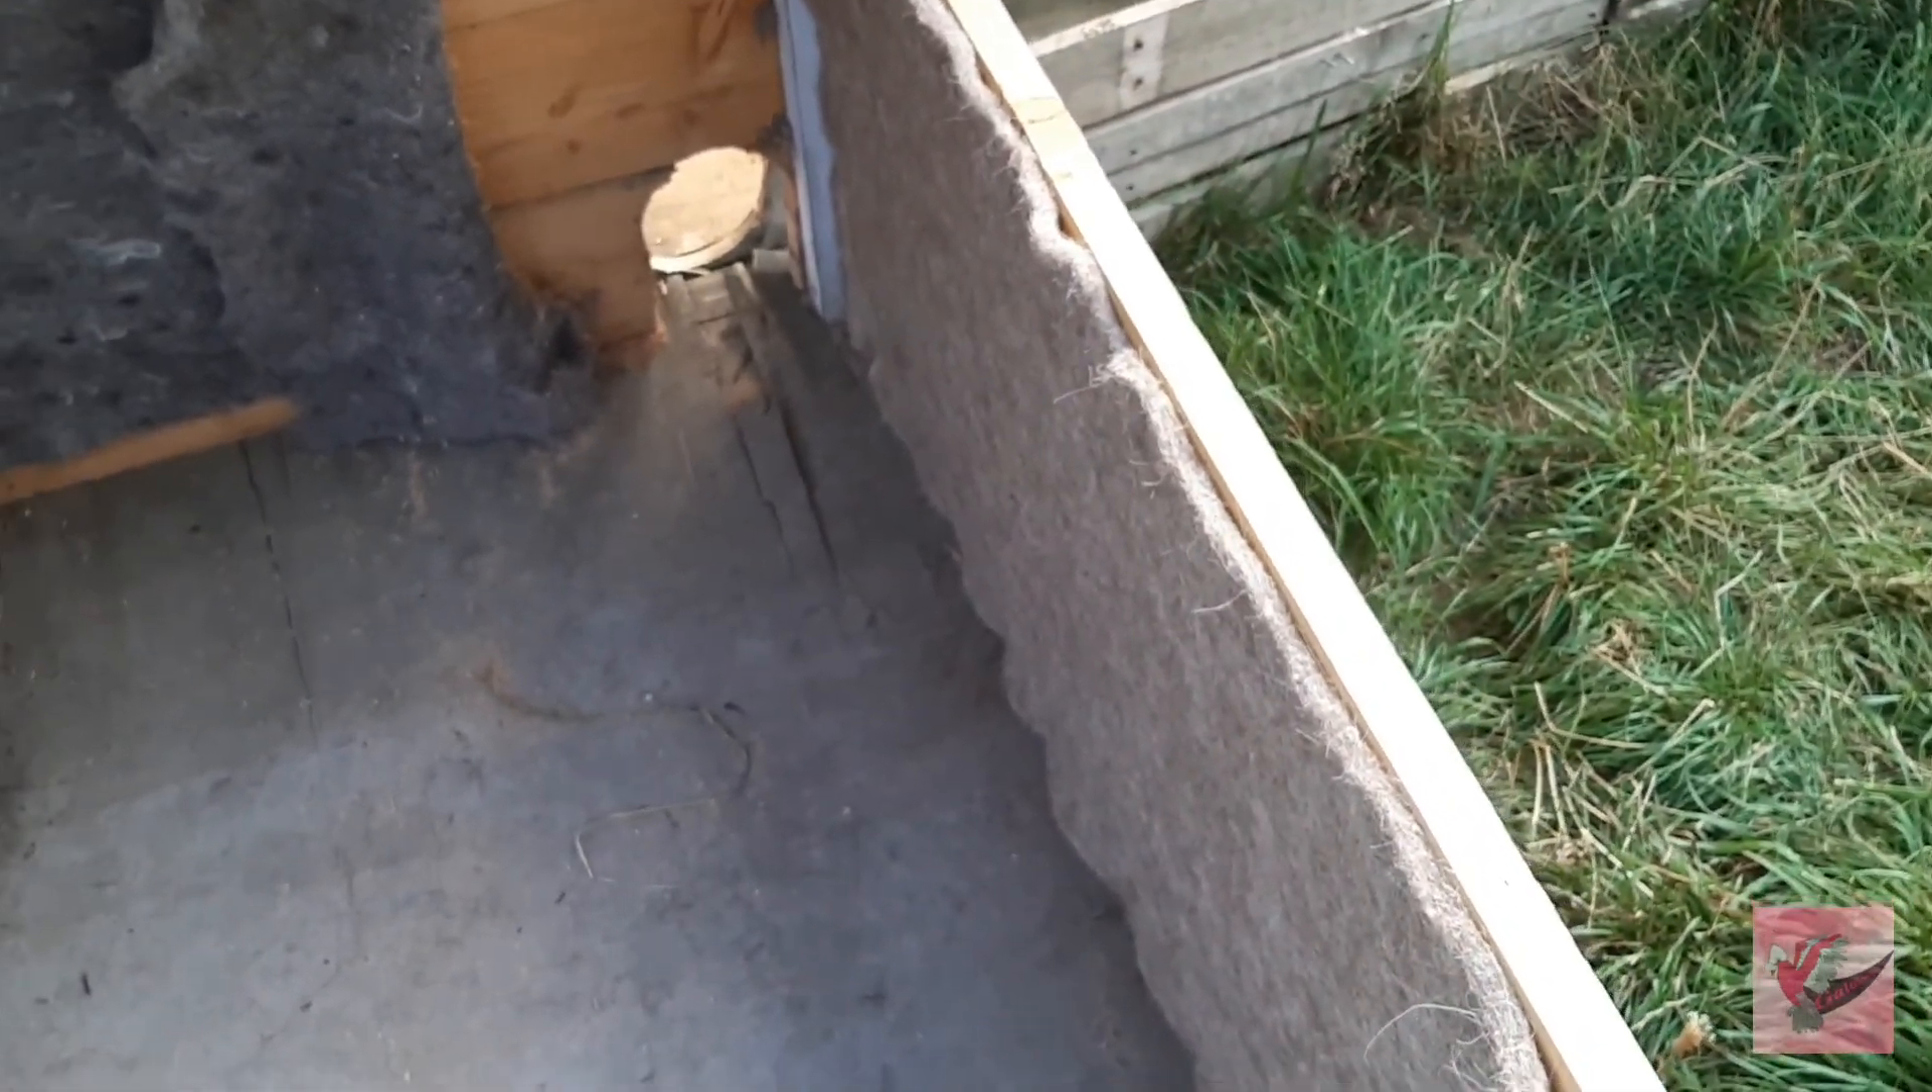But it opens very nicely as you can see the three support beams and we have started insulating the inside with those insulated lining that is safe for the animals.